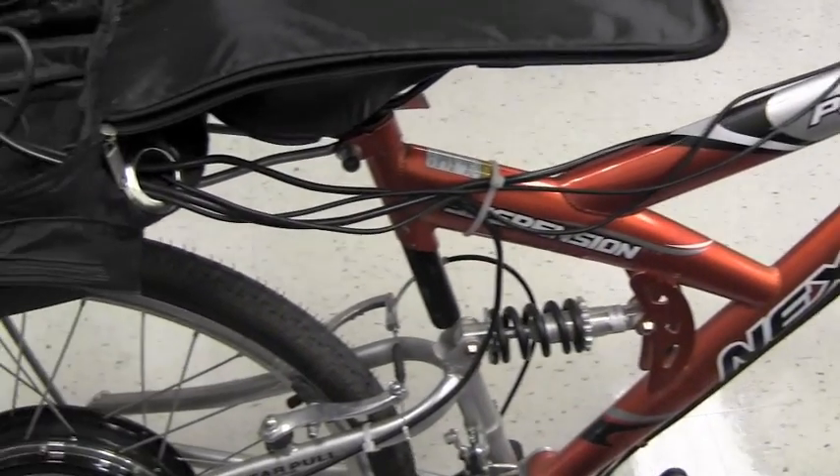In the interest of time, we've already zip tied the wiring along the frame of the bike and fed it into the canvas bag.